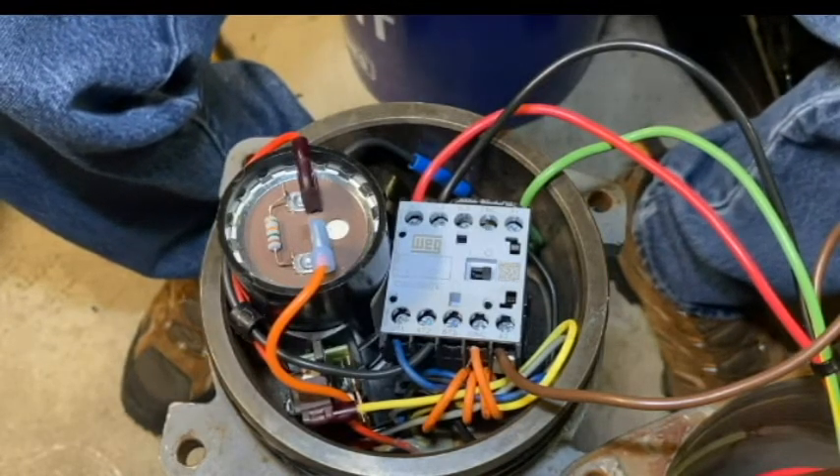As you can see, I've already pressure tested the control compartment and removed the control cover.